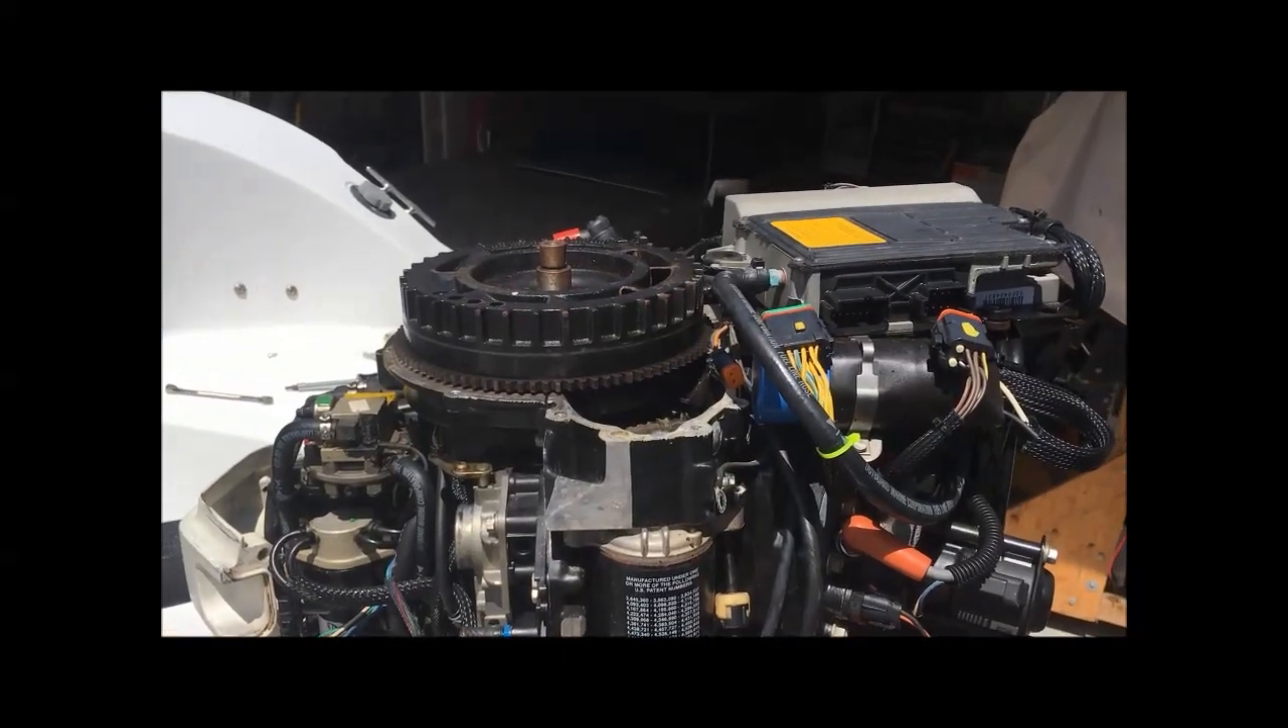All right, there's the flywheel cover off.